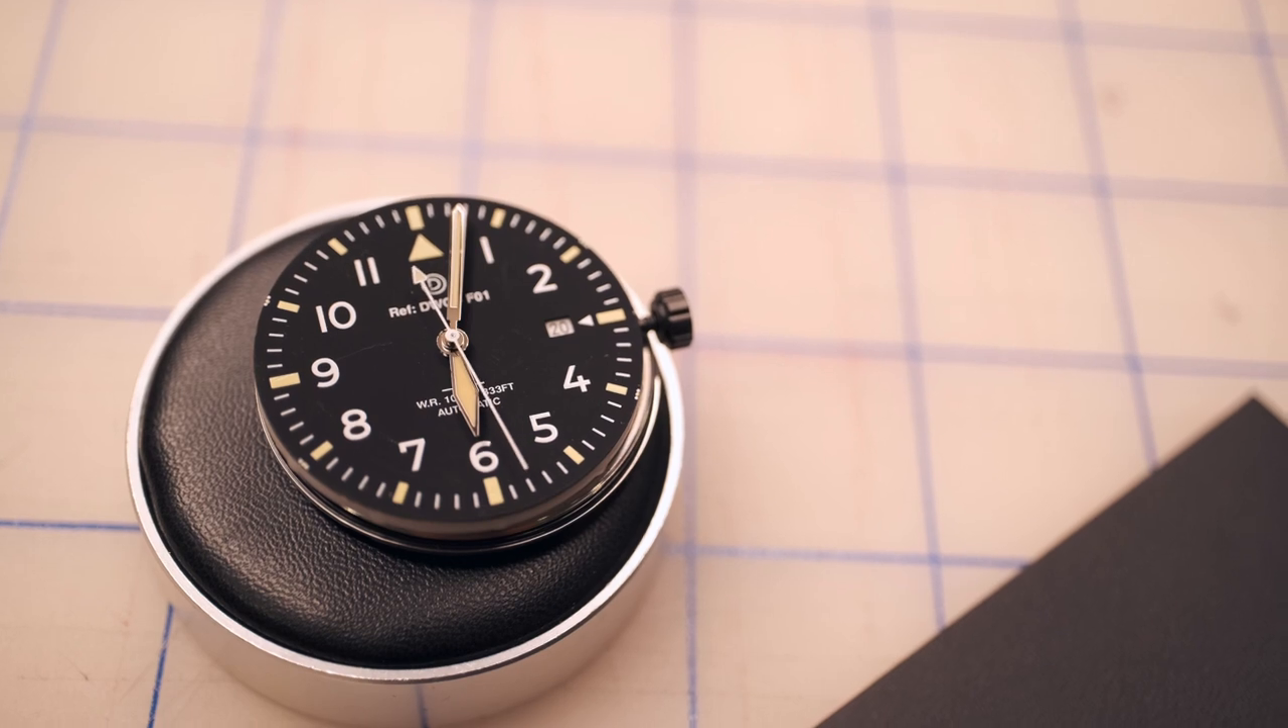The second hand's on and the watch is working.